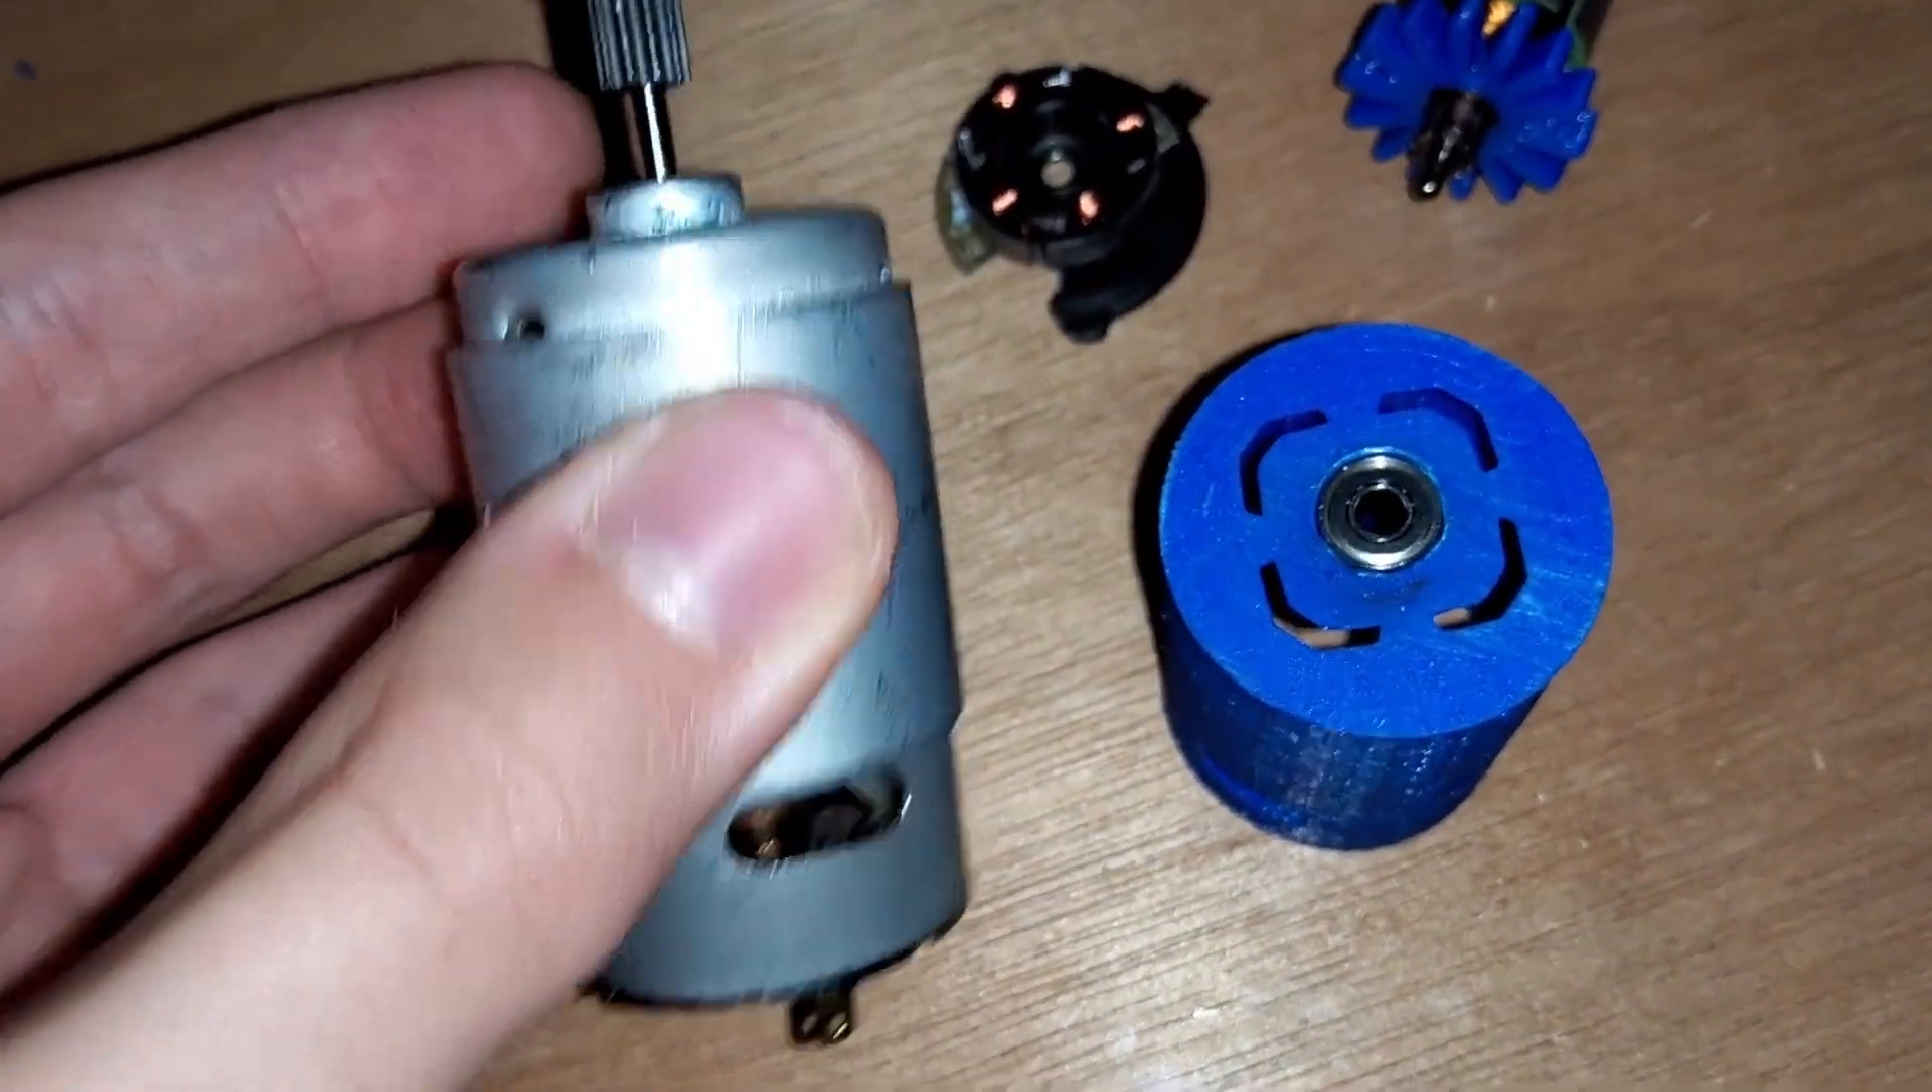I stuffed the bearing into the hole that I made bigger by friction melting the case with a vacuum cleaner motor.